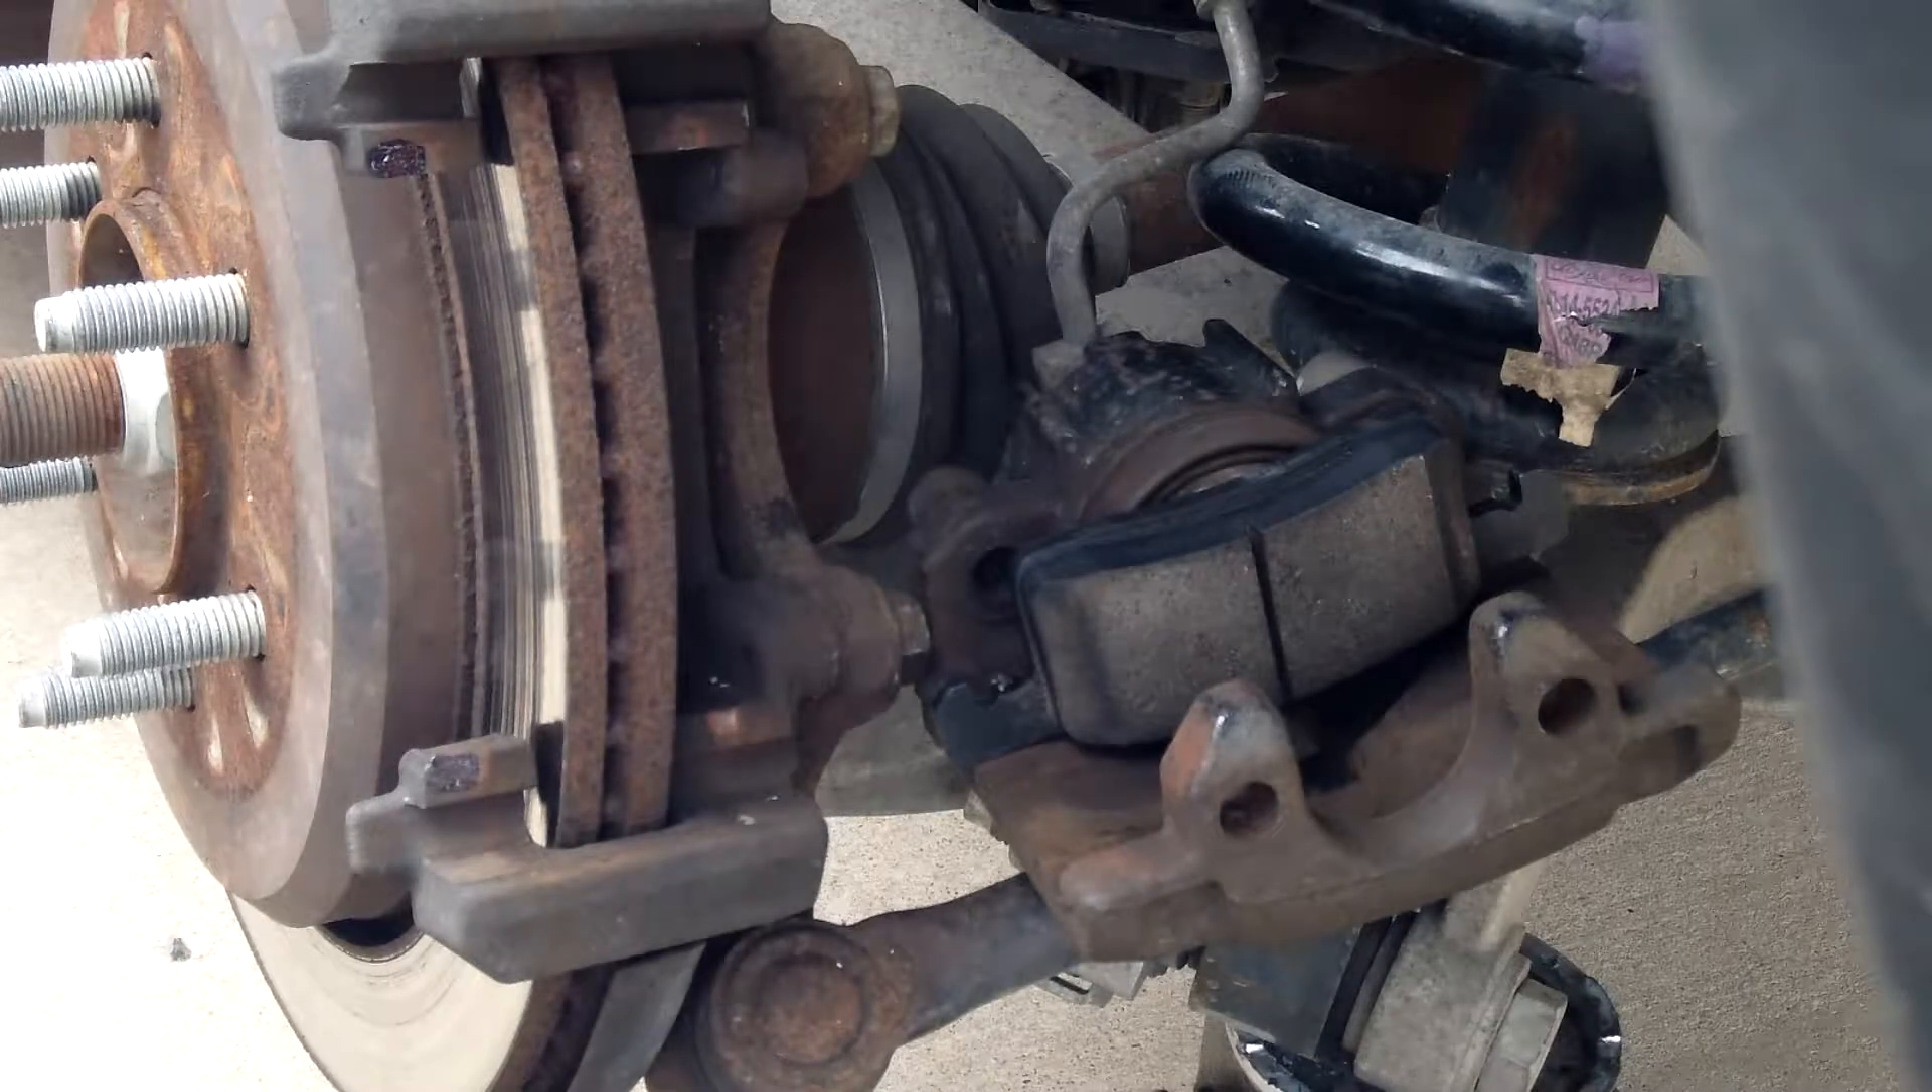Okay as you can see there I got the new brake pad in back here.